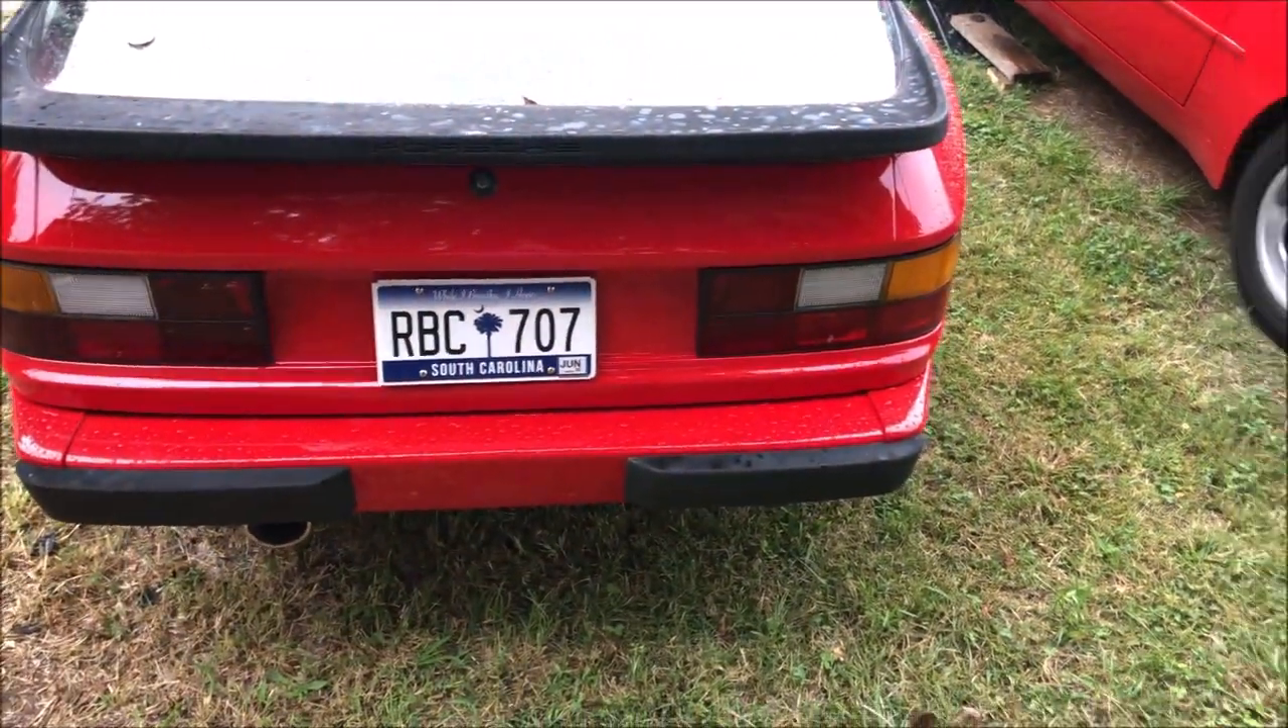Back here we've got taillights in and the rear bumper on.